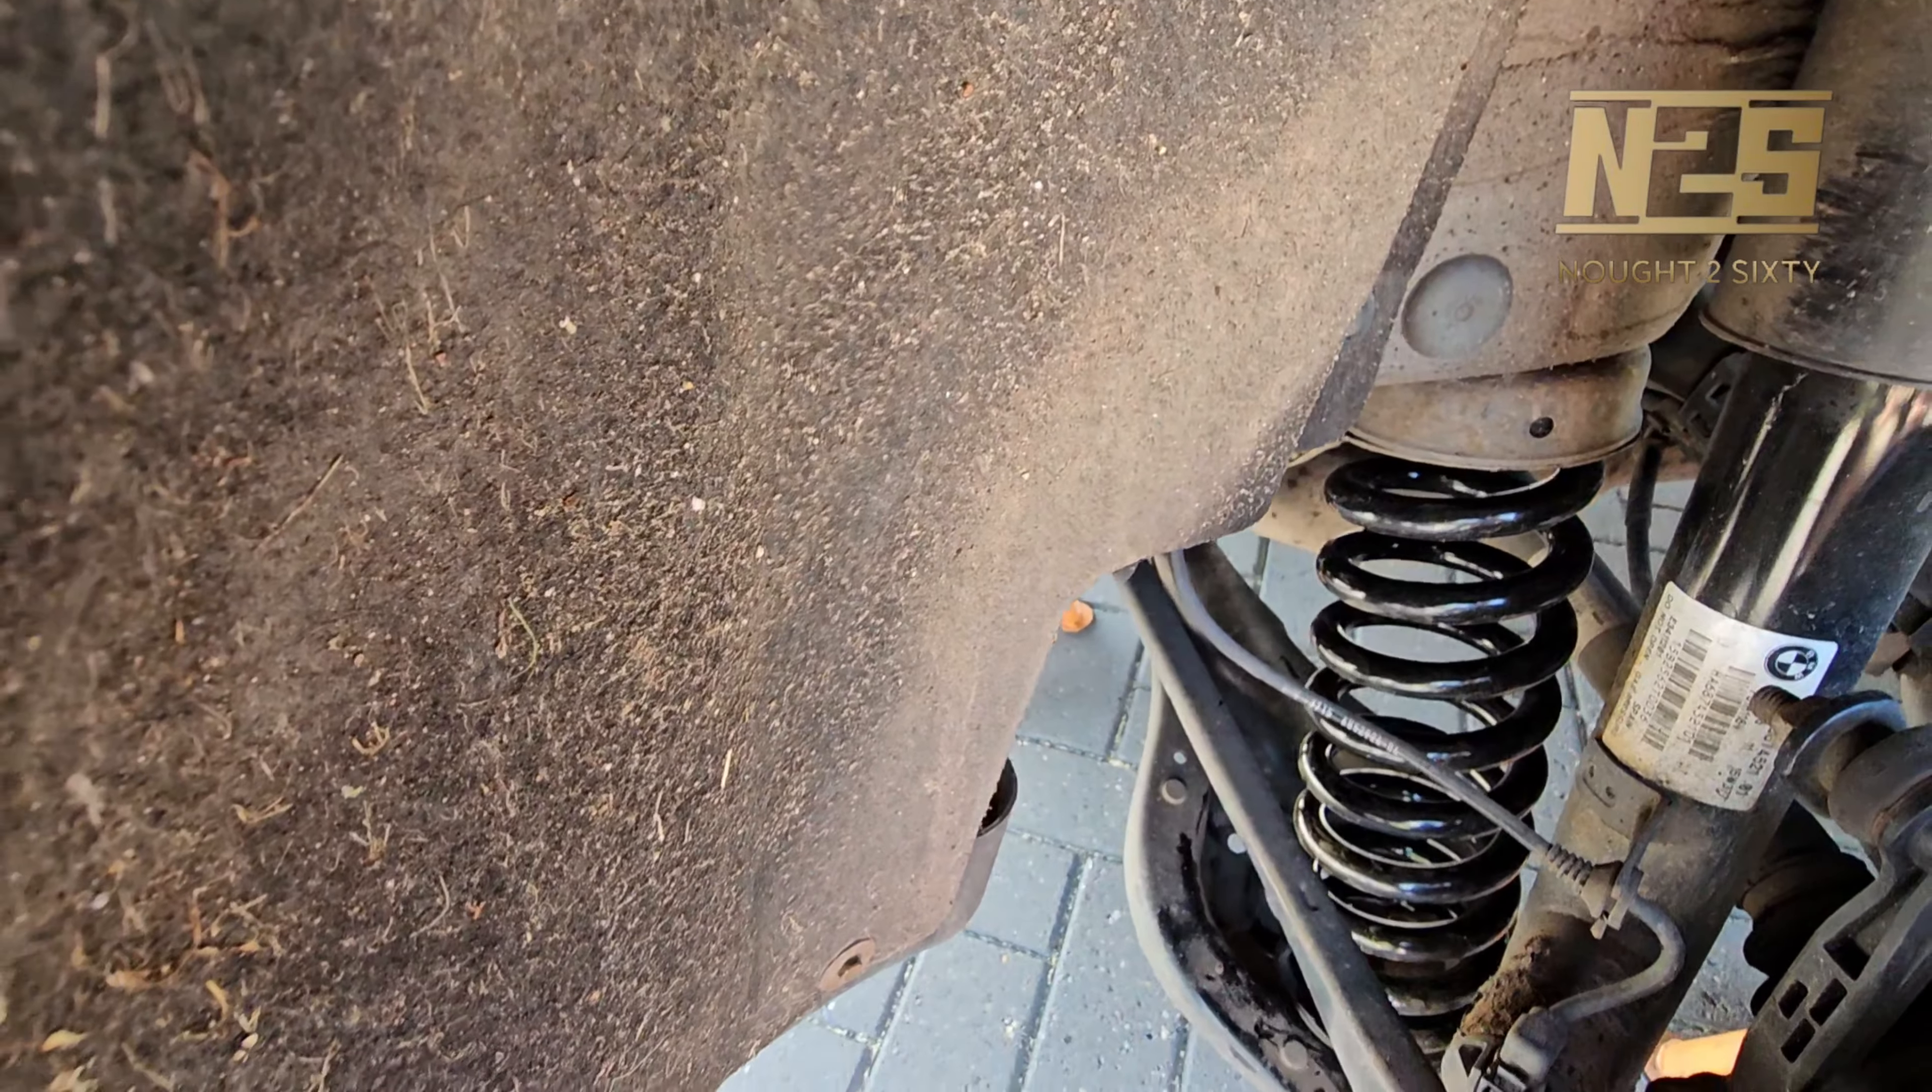So now the springs back in position.